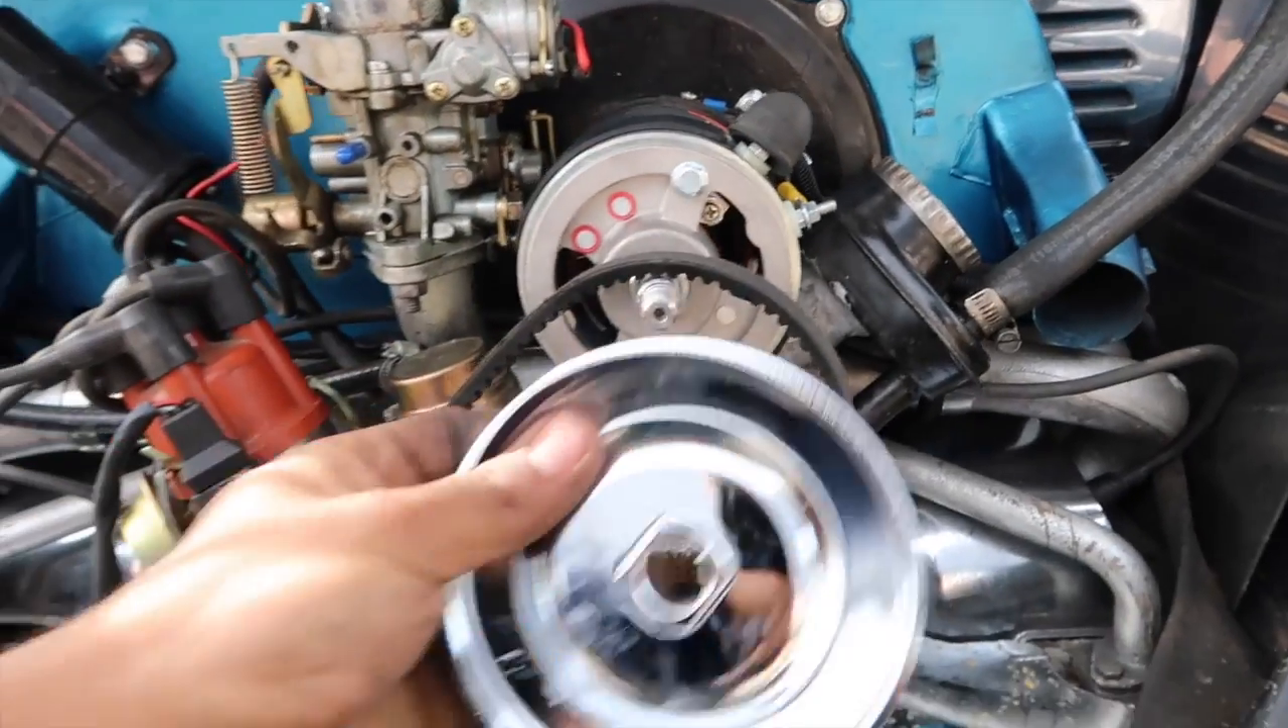Pues ya le pusimos el carburador, la tapa, cableado, todo lo que faltaba aquí solo falta la polea hermosa, esa hermosura de polea.